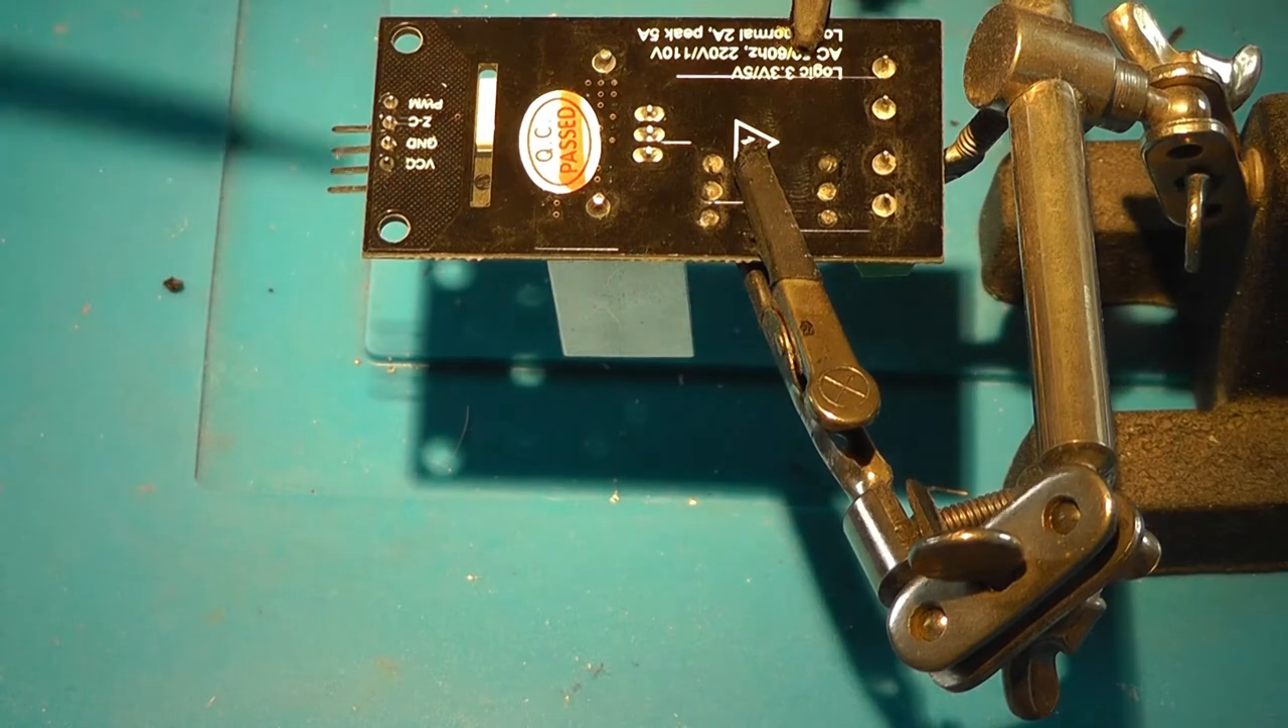I noticed that the pins of the AC Dimmer were horizontal and they needed to be vertical.